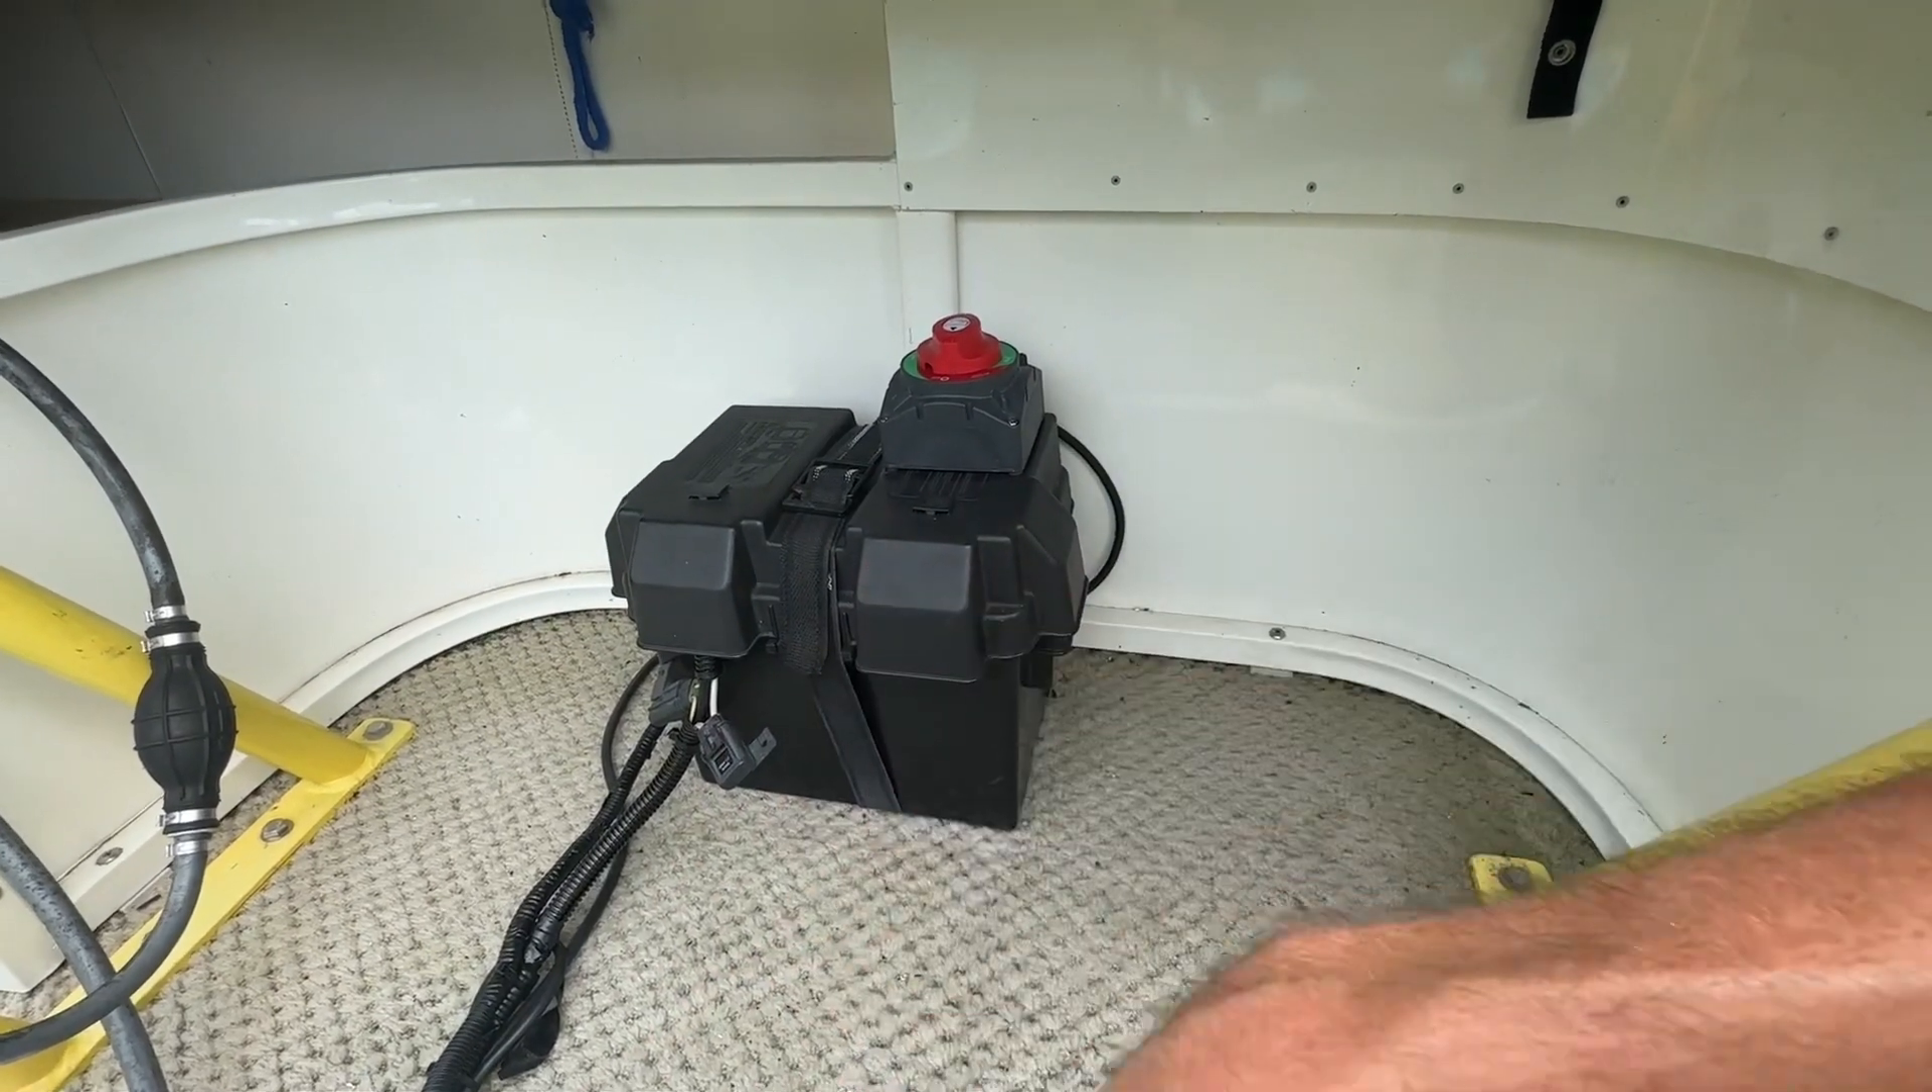And i just mounted the box to the top of the battery box here it's very easy to reach for me it's out of the way it's mounted and we're good to go.